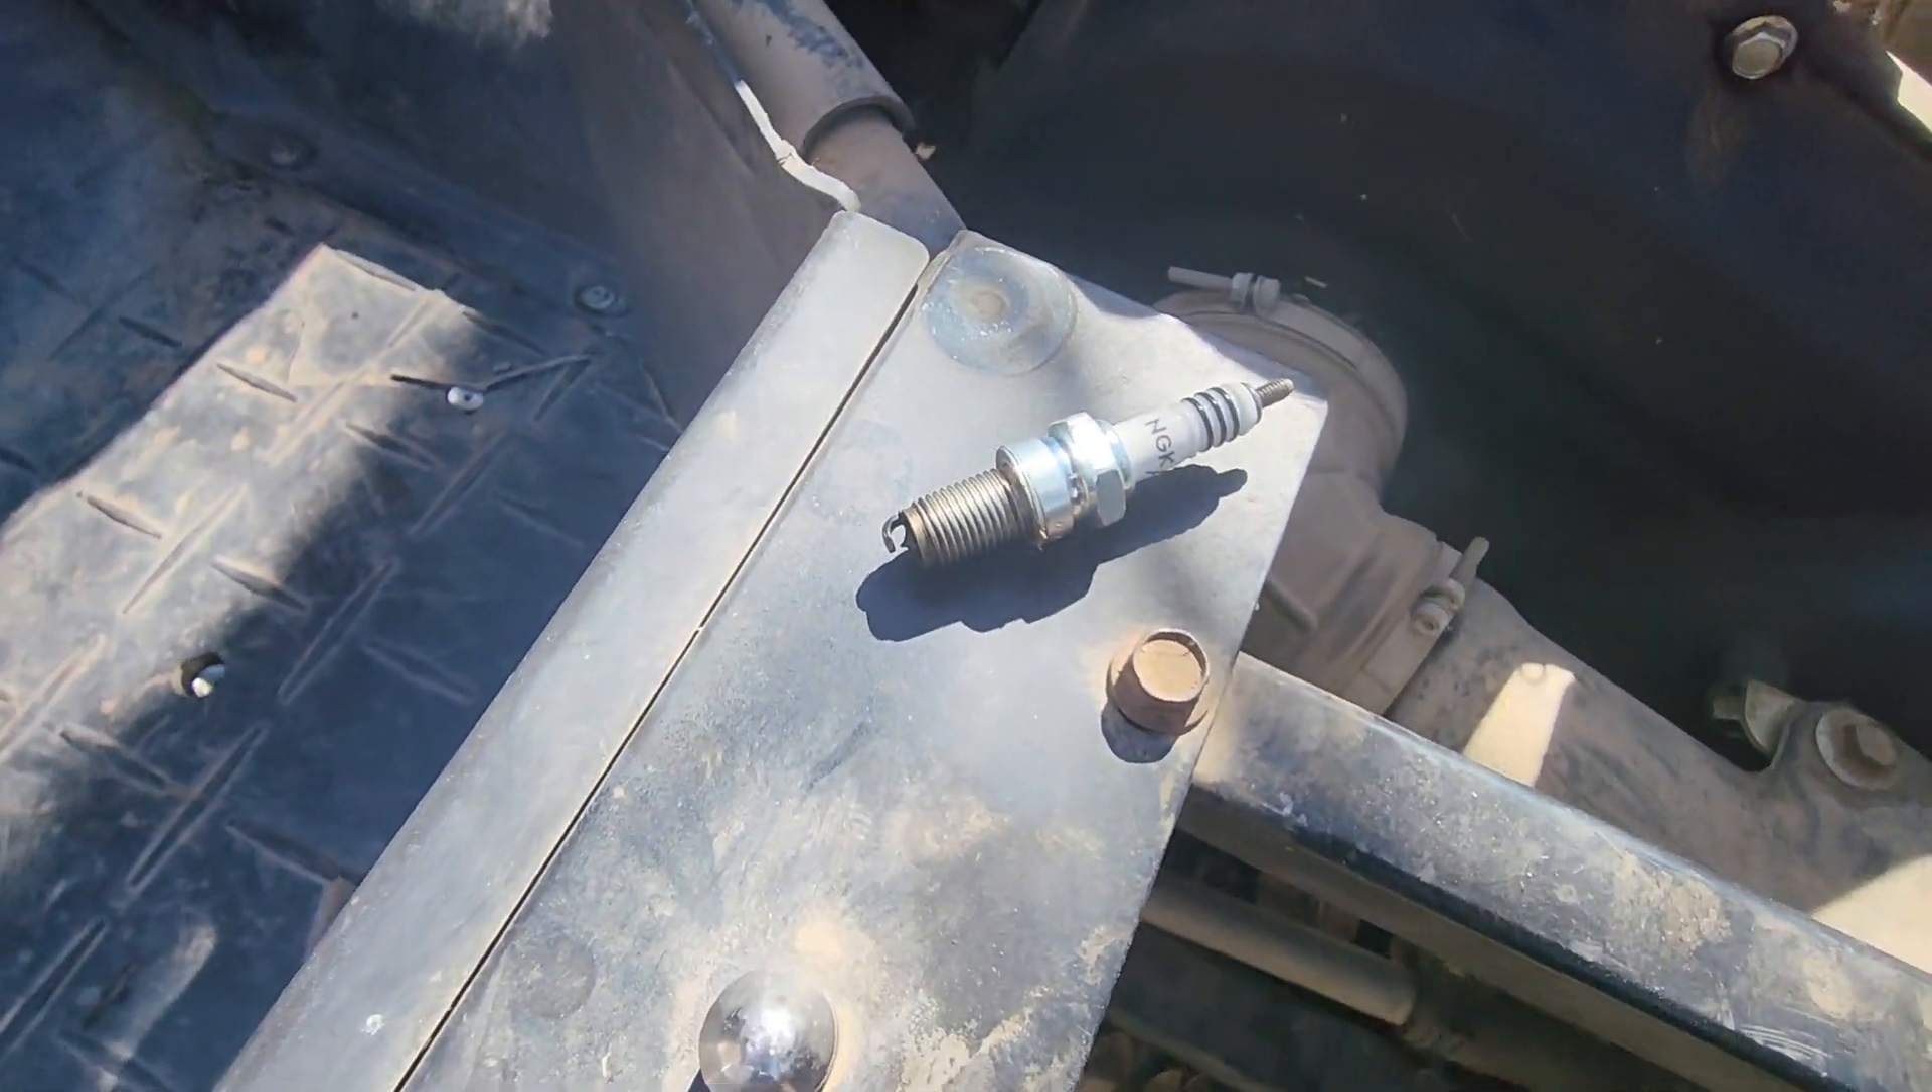Alright so went ahead and pulled this spark plug out.